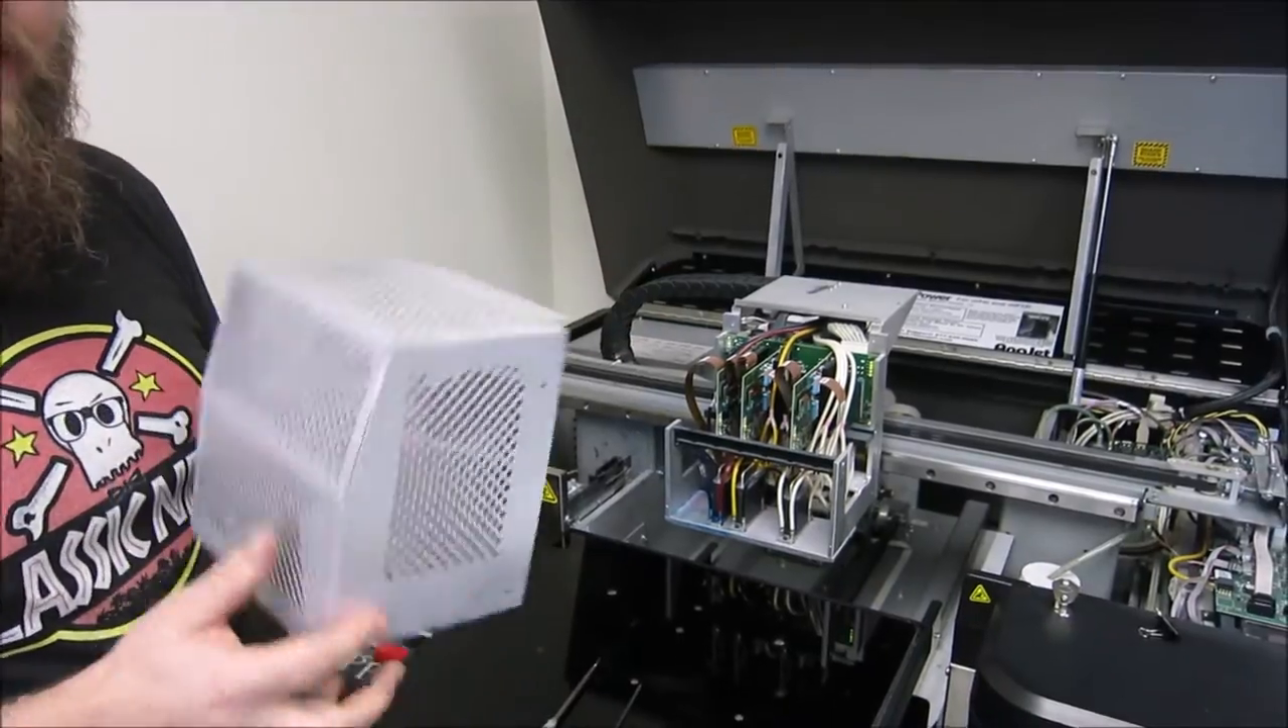Now for the purpose of the video, I have already removed the cover.